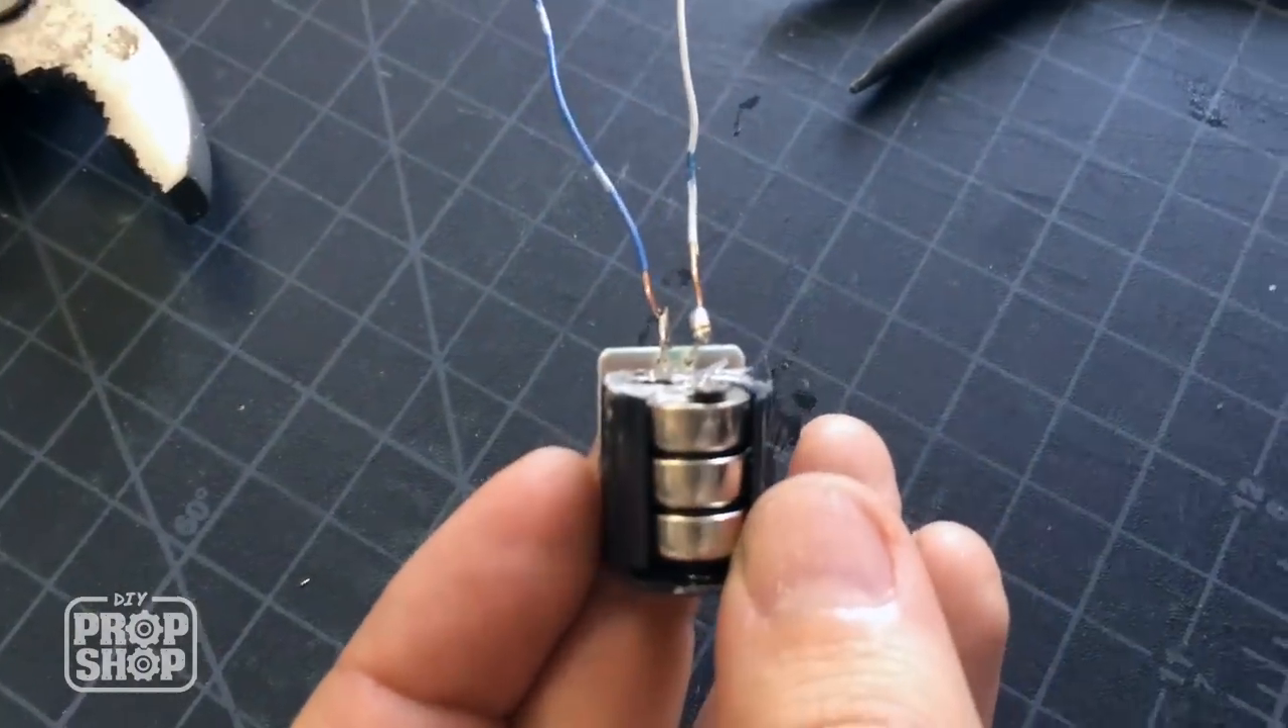Okay so two wires are attached.